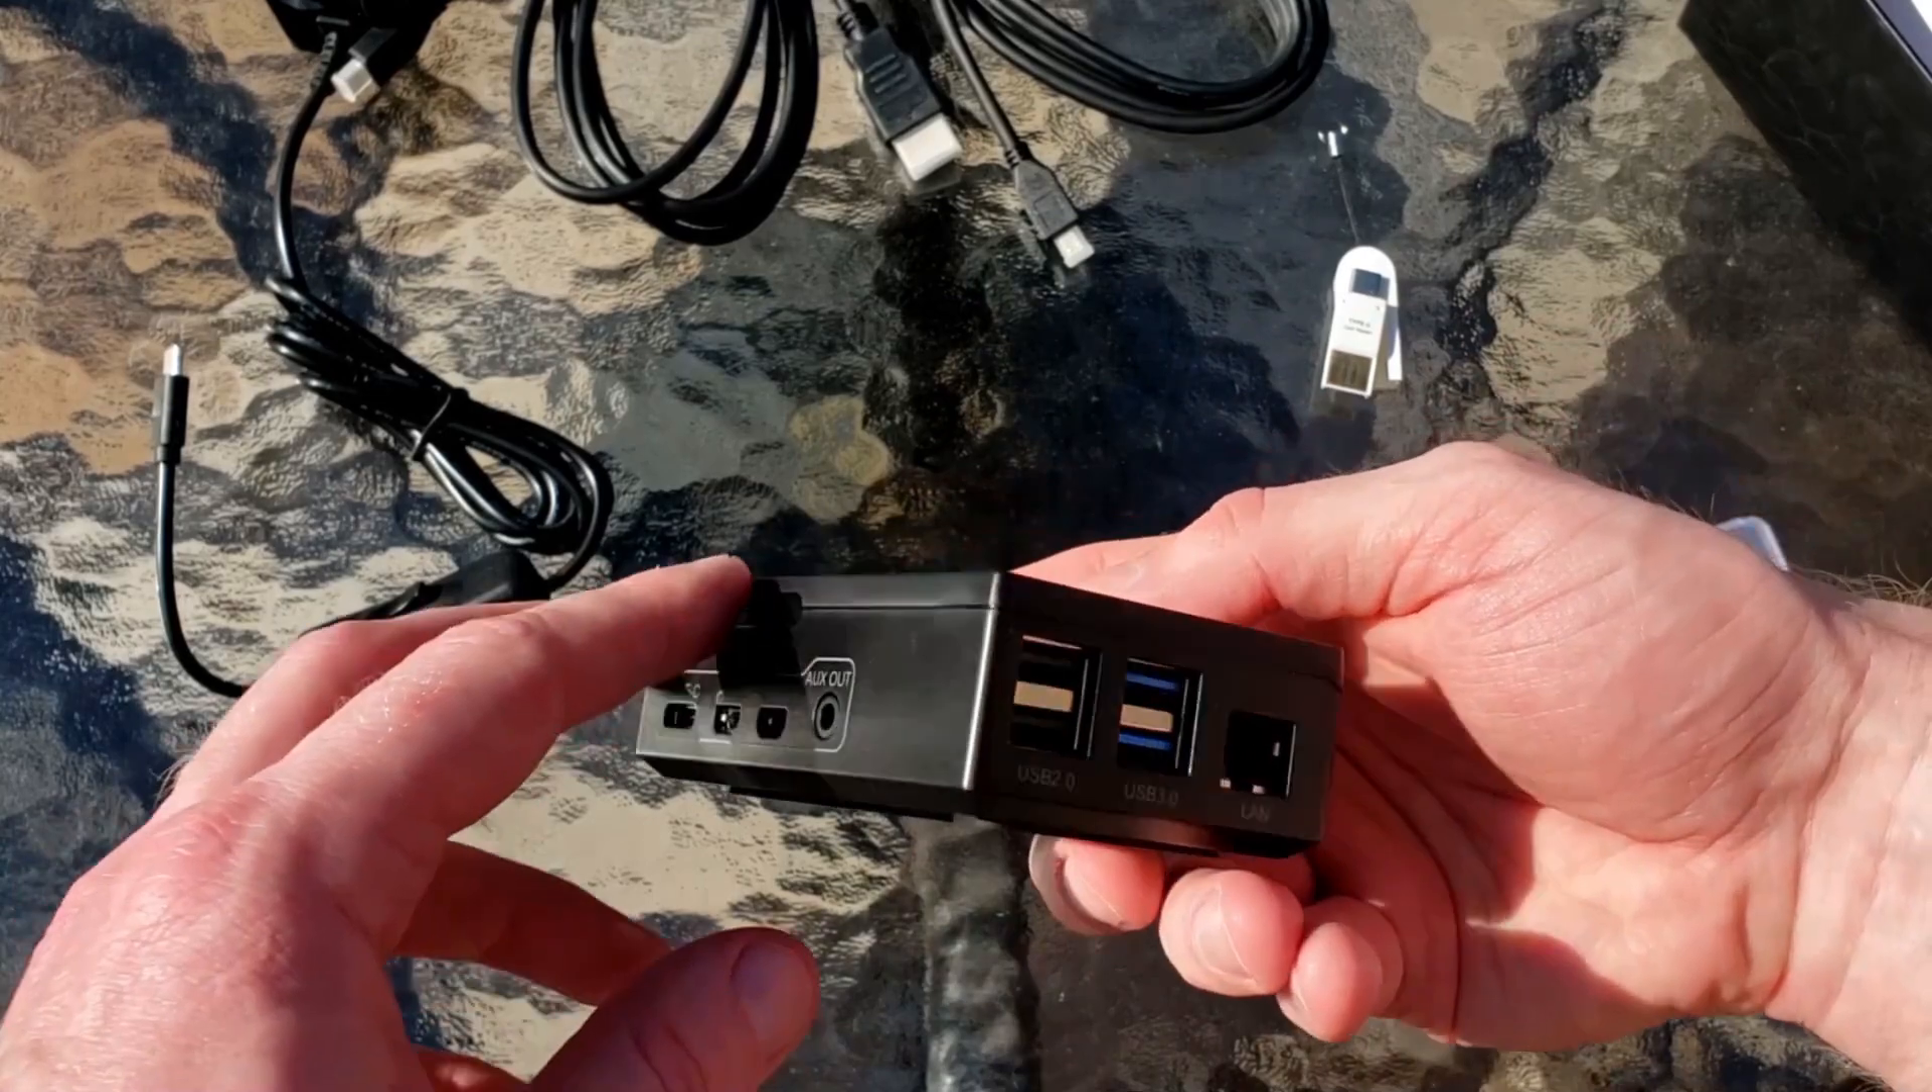After installing the Raspberry Pi into the case, I noticed that all of the holes line up really nicely.